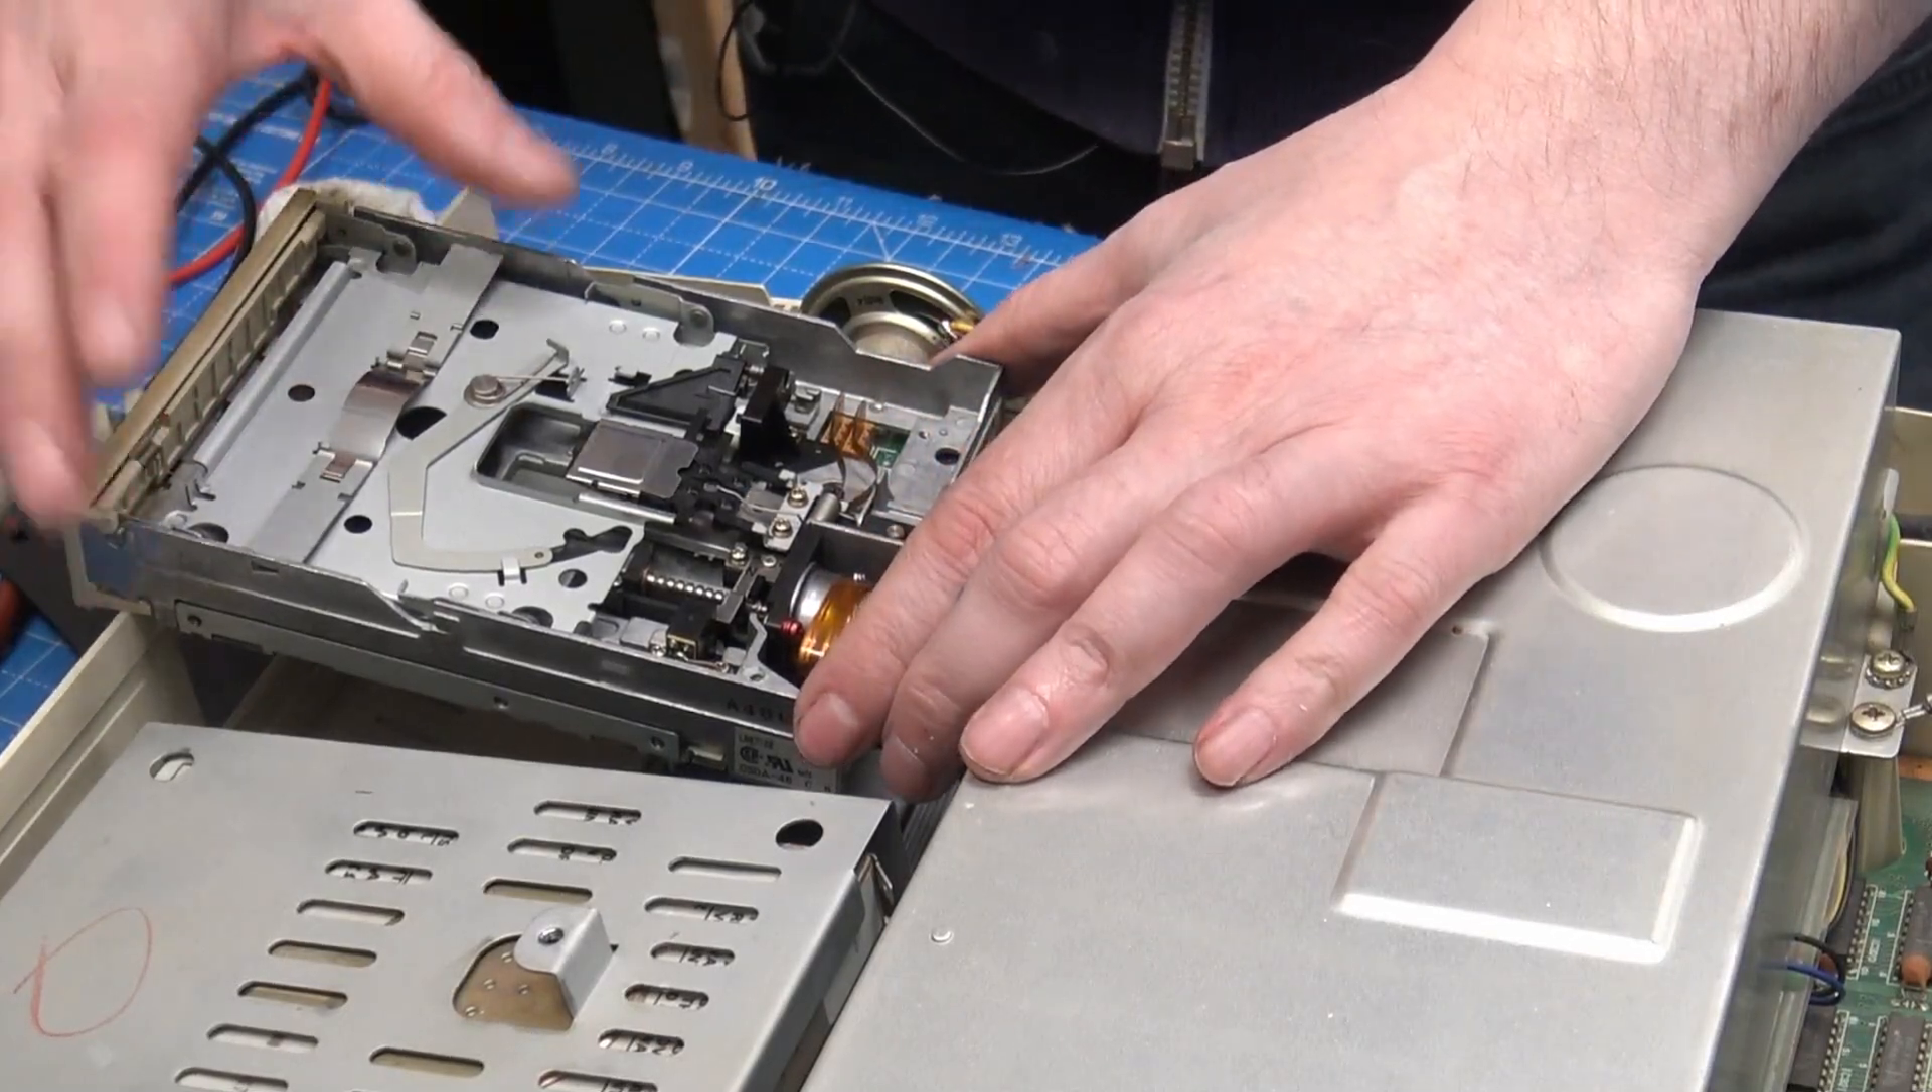Now we have the top off the drive.